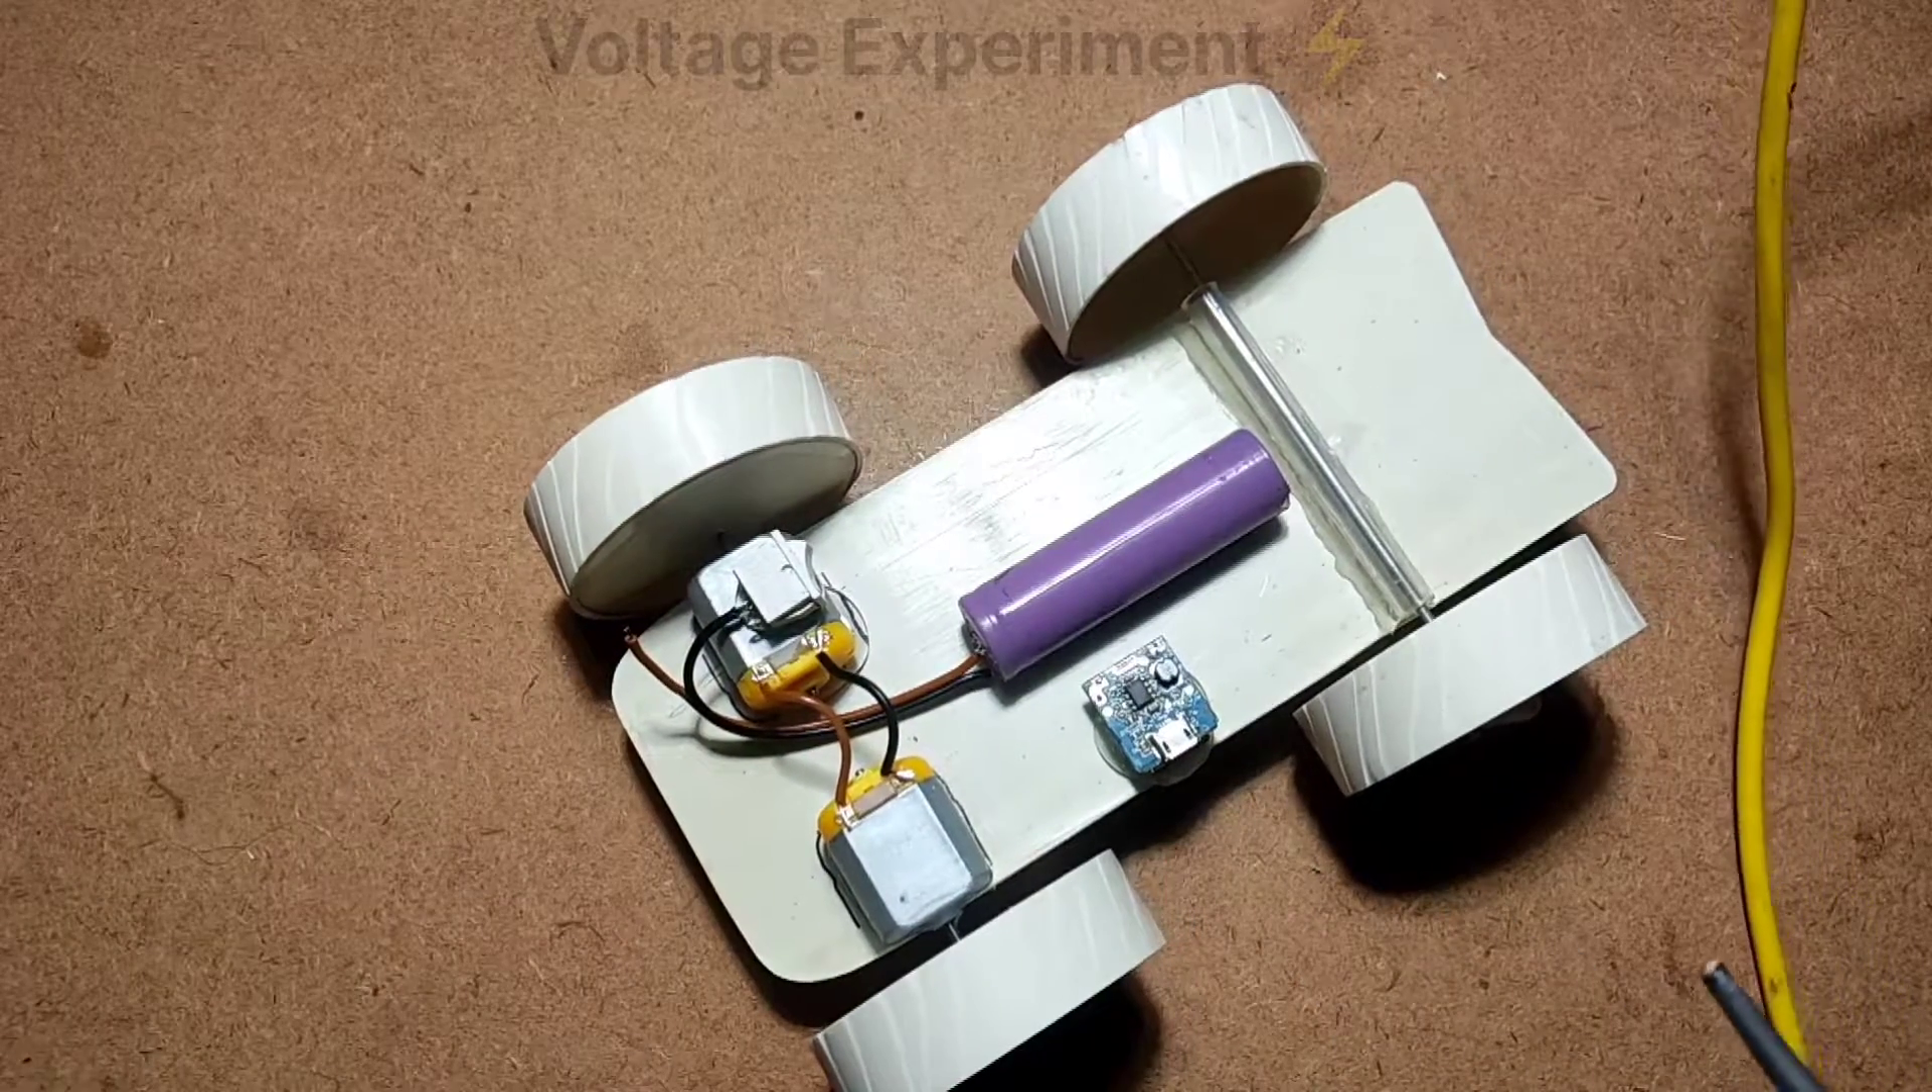दो wire लेके इस तरीके से मैंने motor को जोड लिया है।